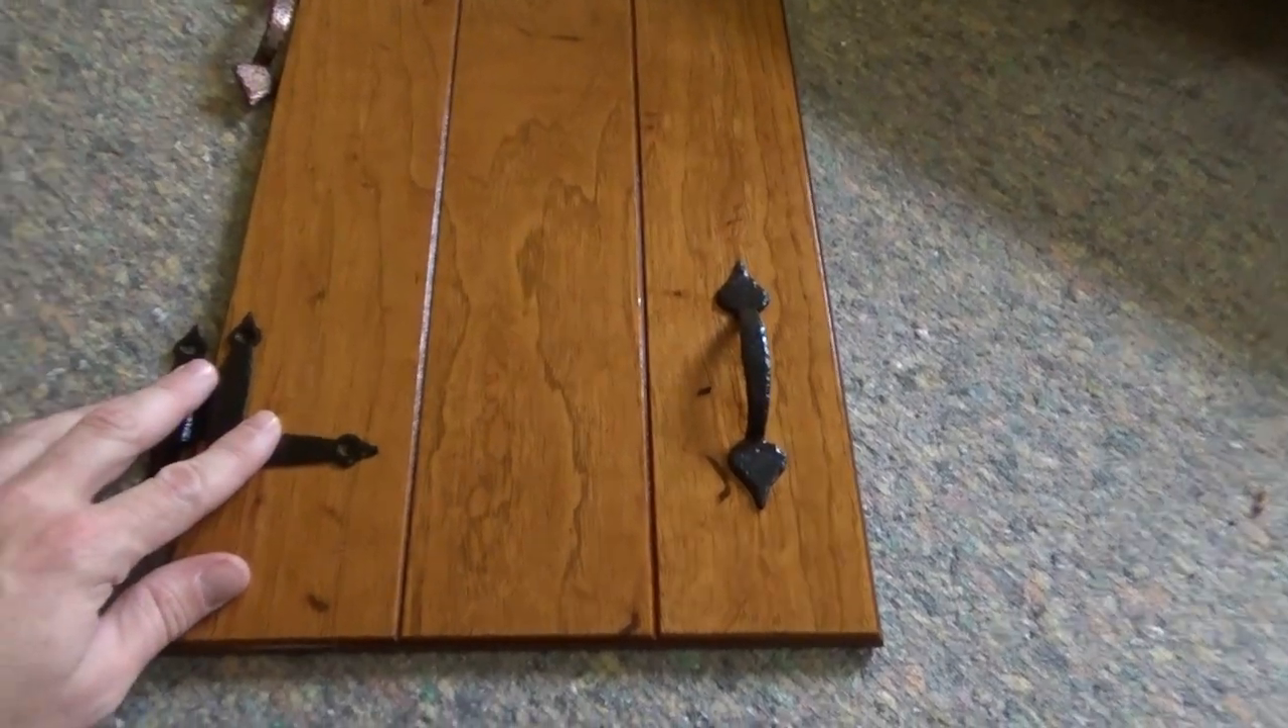Here is our almost finished door. So, I've got the painted hardware on there. It just needs to be screwed on.